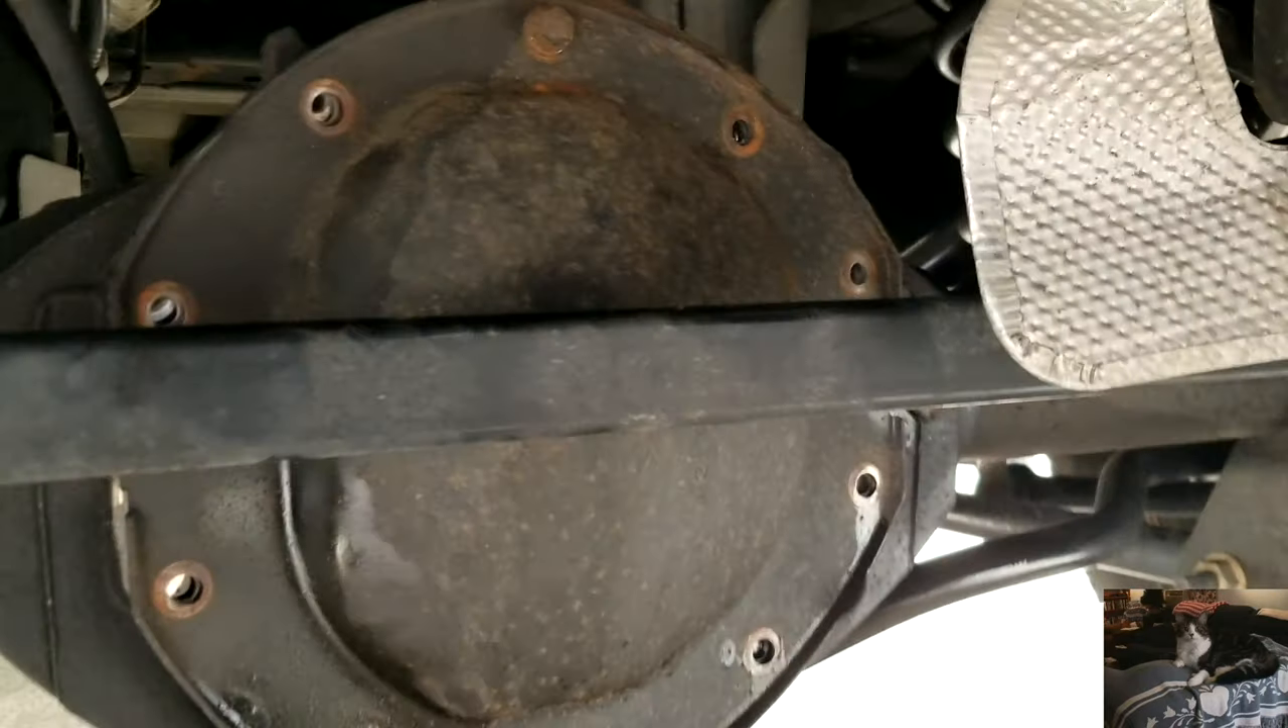I've taken out all nine bolts except the tenth one which is holding the top cover on.